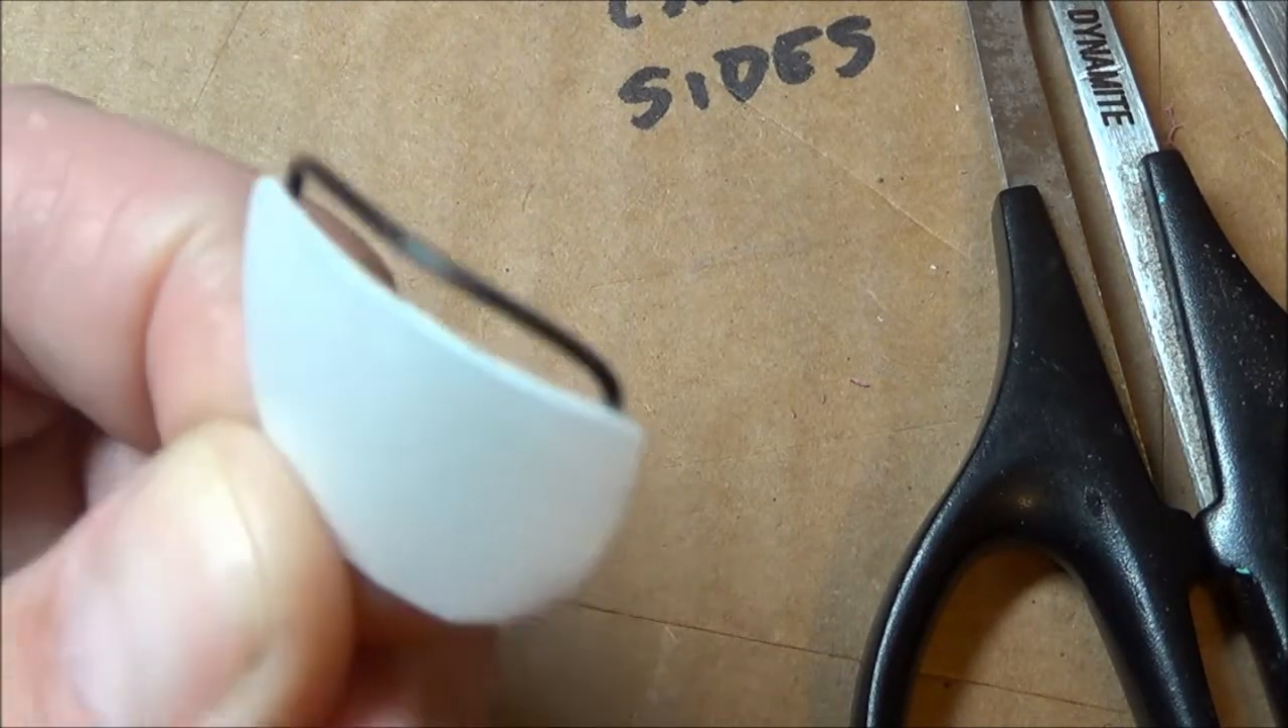There's the safety bar mounted you can see it follows the curve so it looks pretty good.